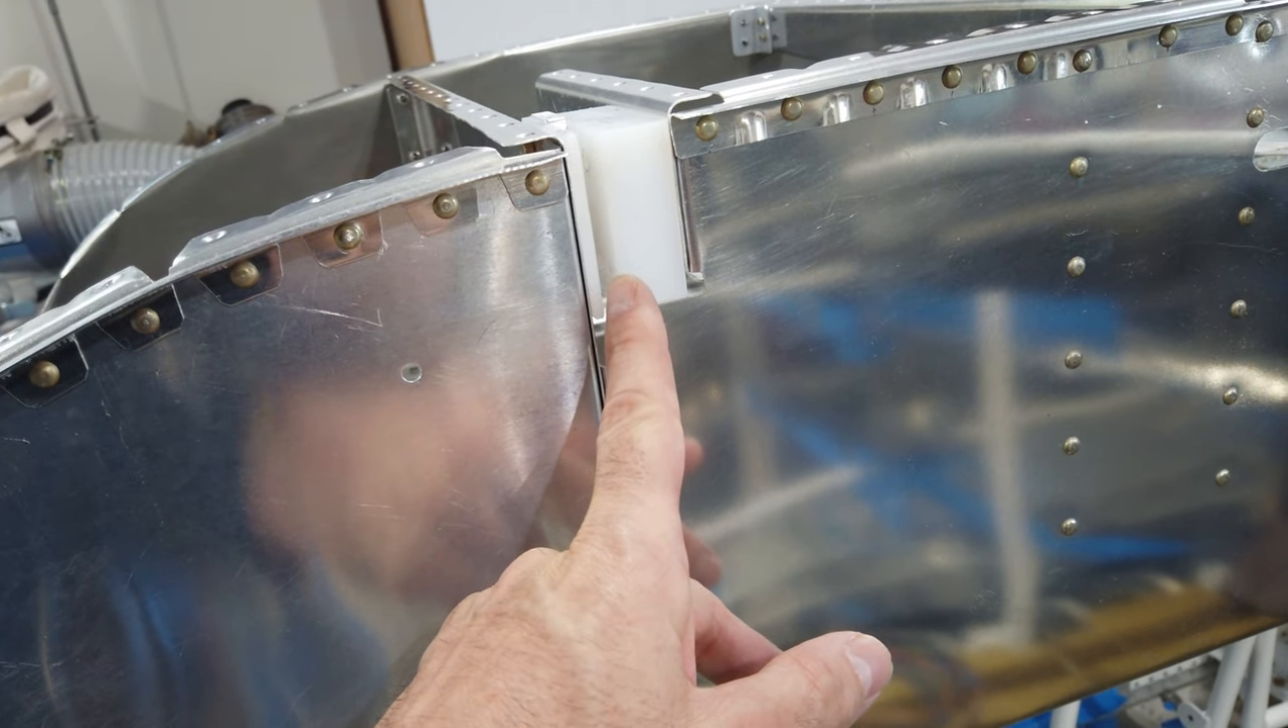The white pieces are in place and they provide the the the space for the hinge to slide into.